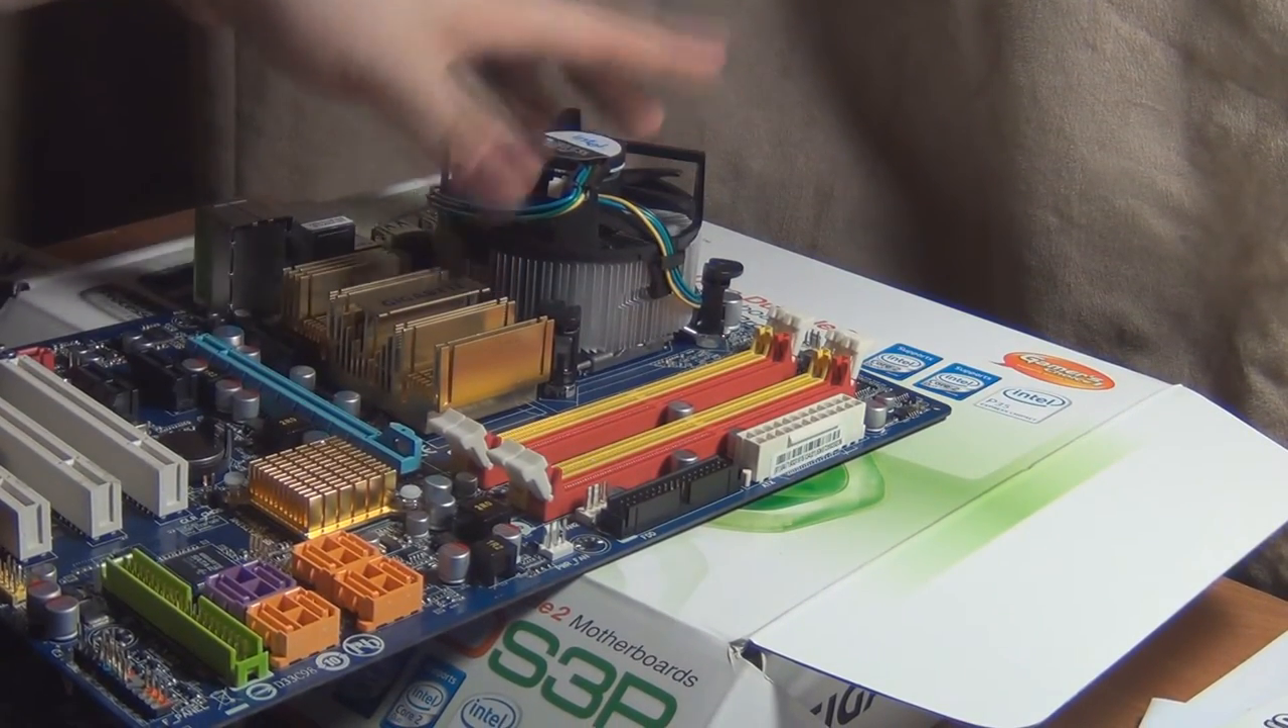So we got the CPU cooler installed.